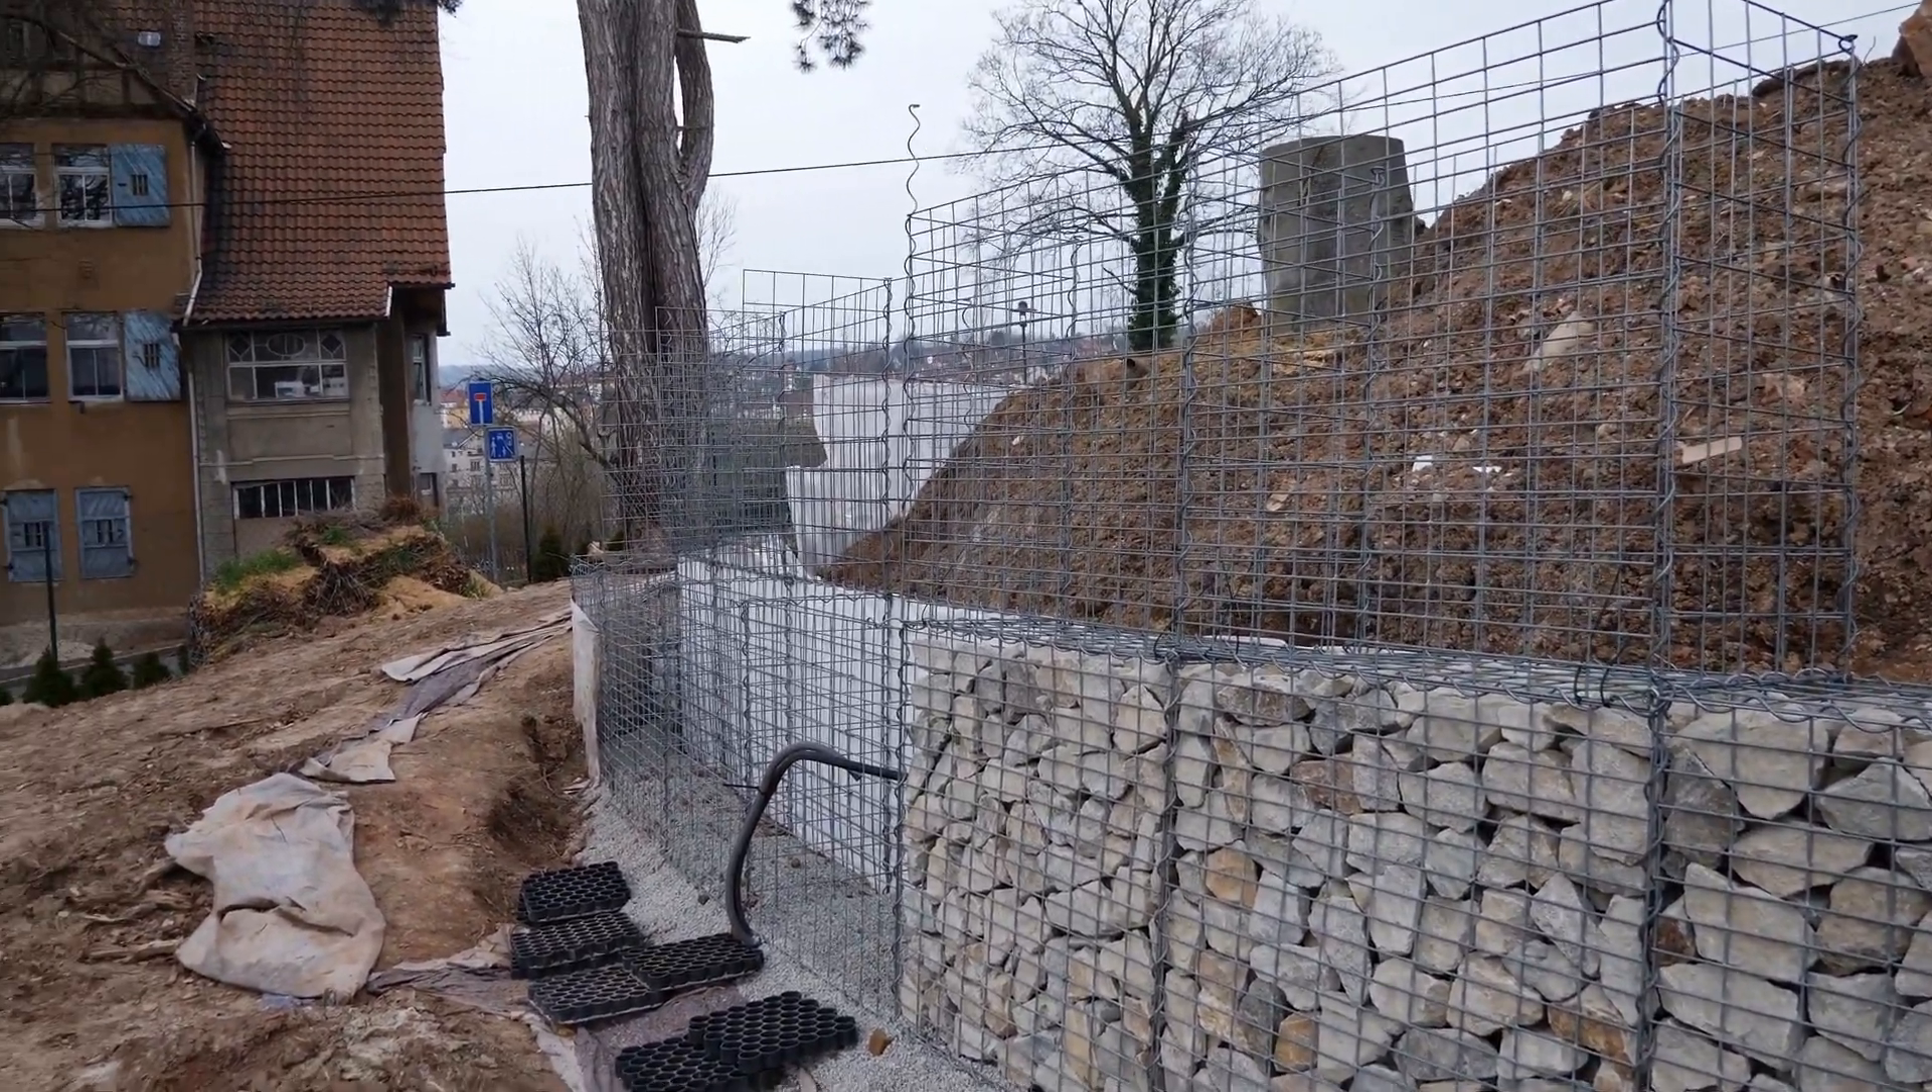As you can see, I have almost completely assembled the baskets of the second row, although the bottom row is not yet completely filled.